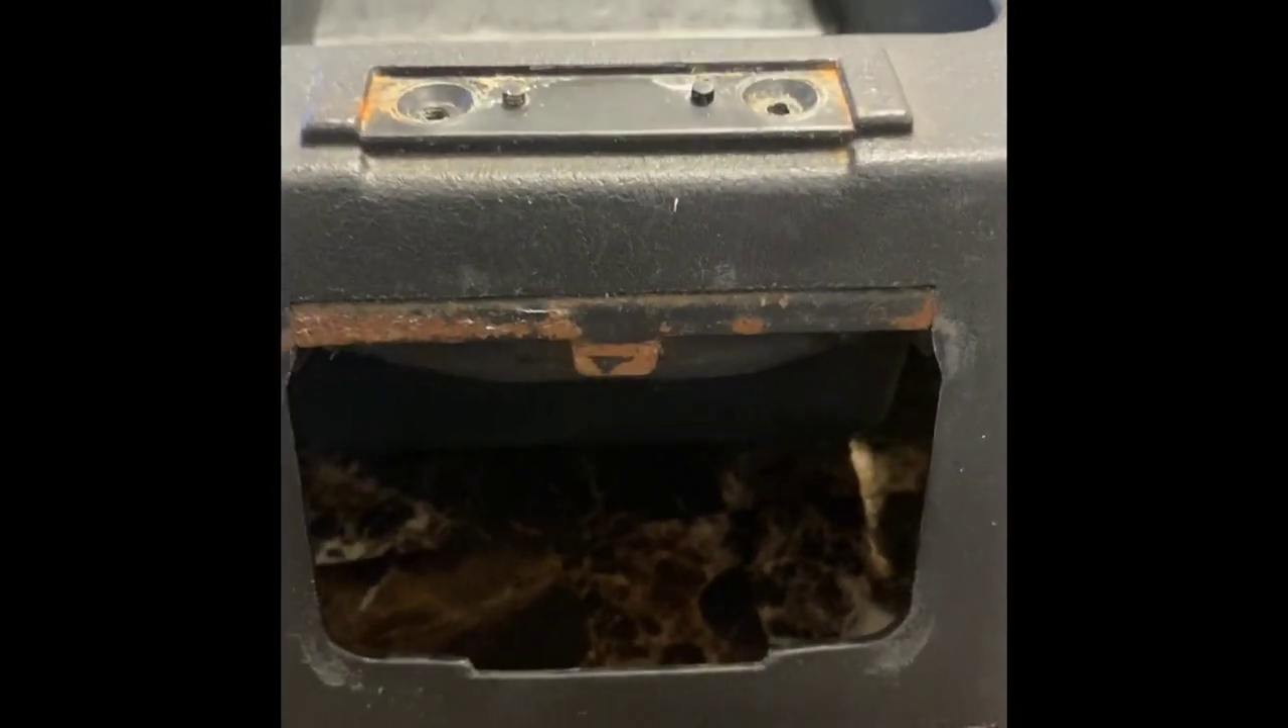This is where the small rear ashtray is at. As you can see here, I've already removed it.